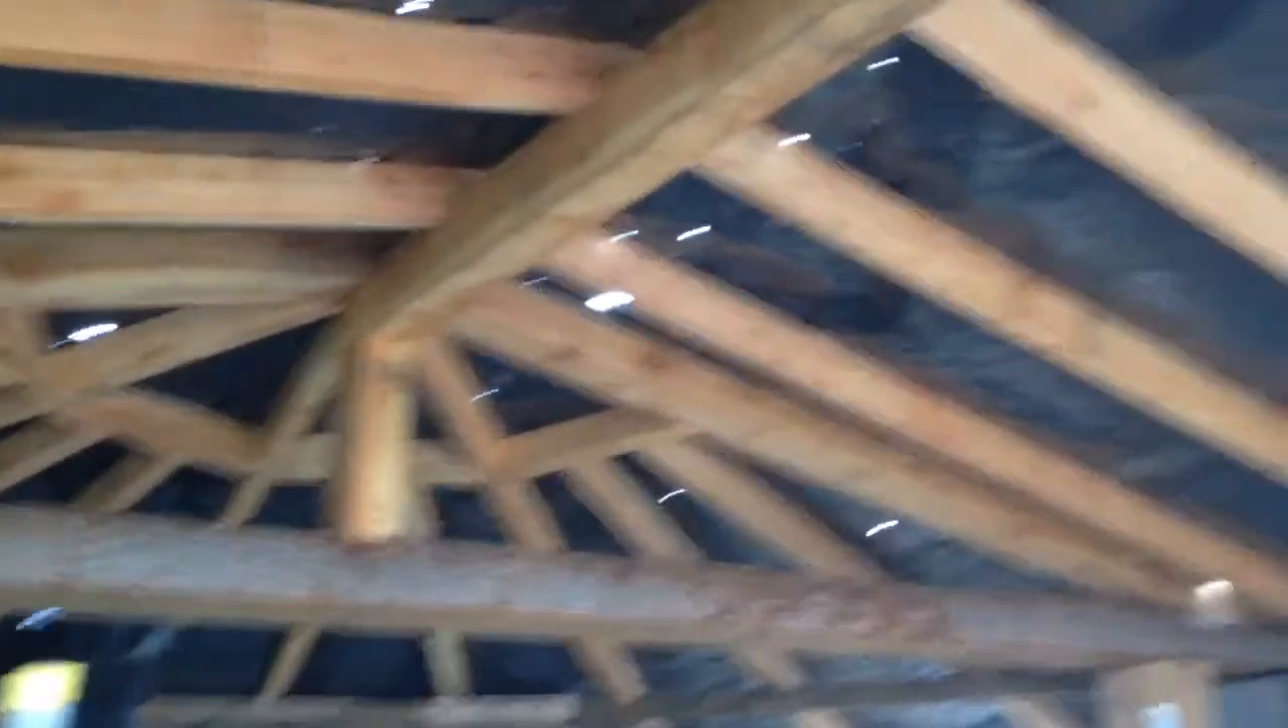We've got a bit of a roof up just with a bit of a damp proof membrane that I've been using to cover the cob up most of the year.